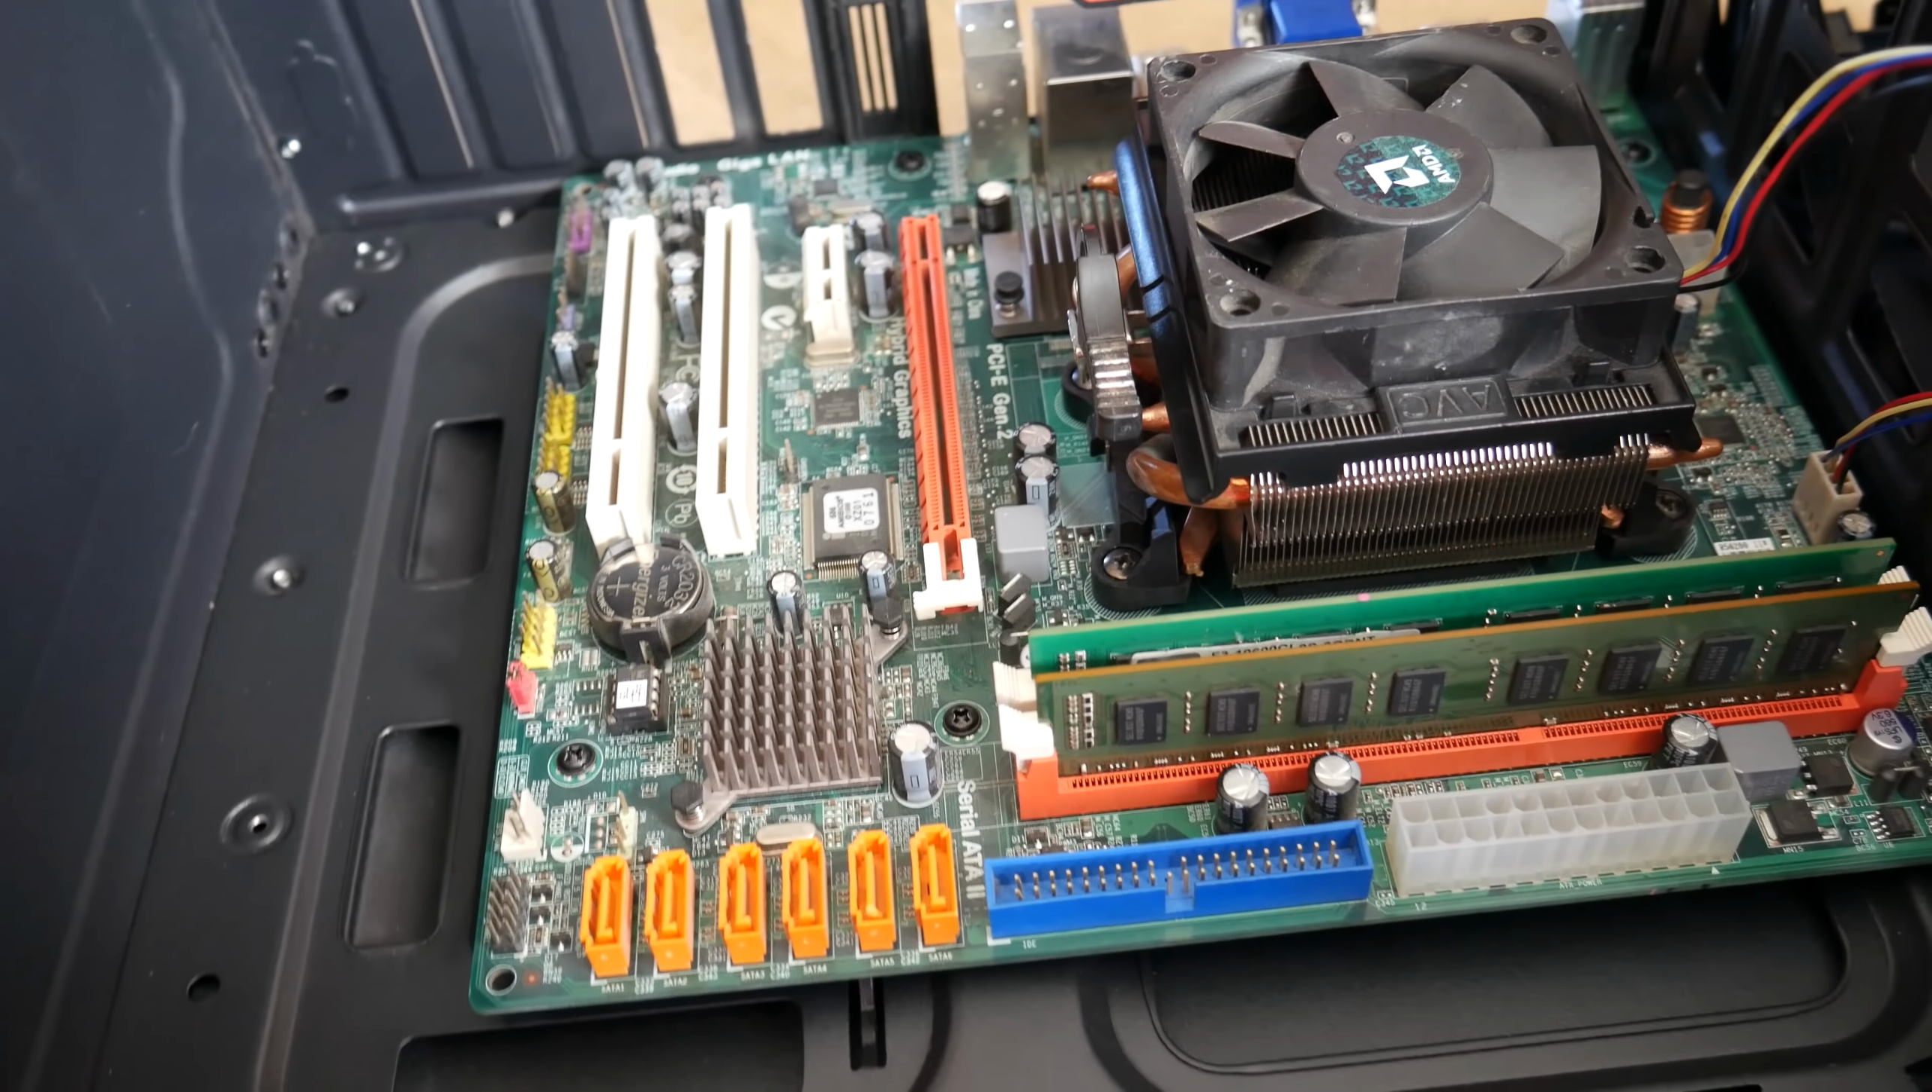Y ahí tenemos nuestra placa ya puesta en un gabinete.